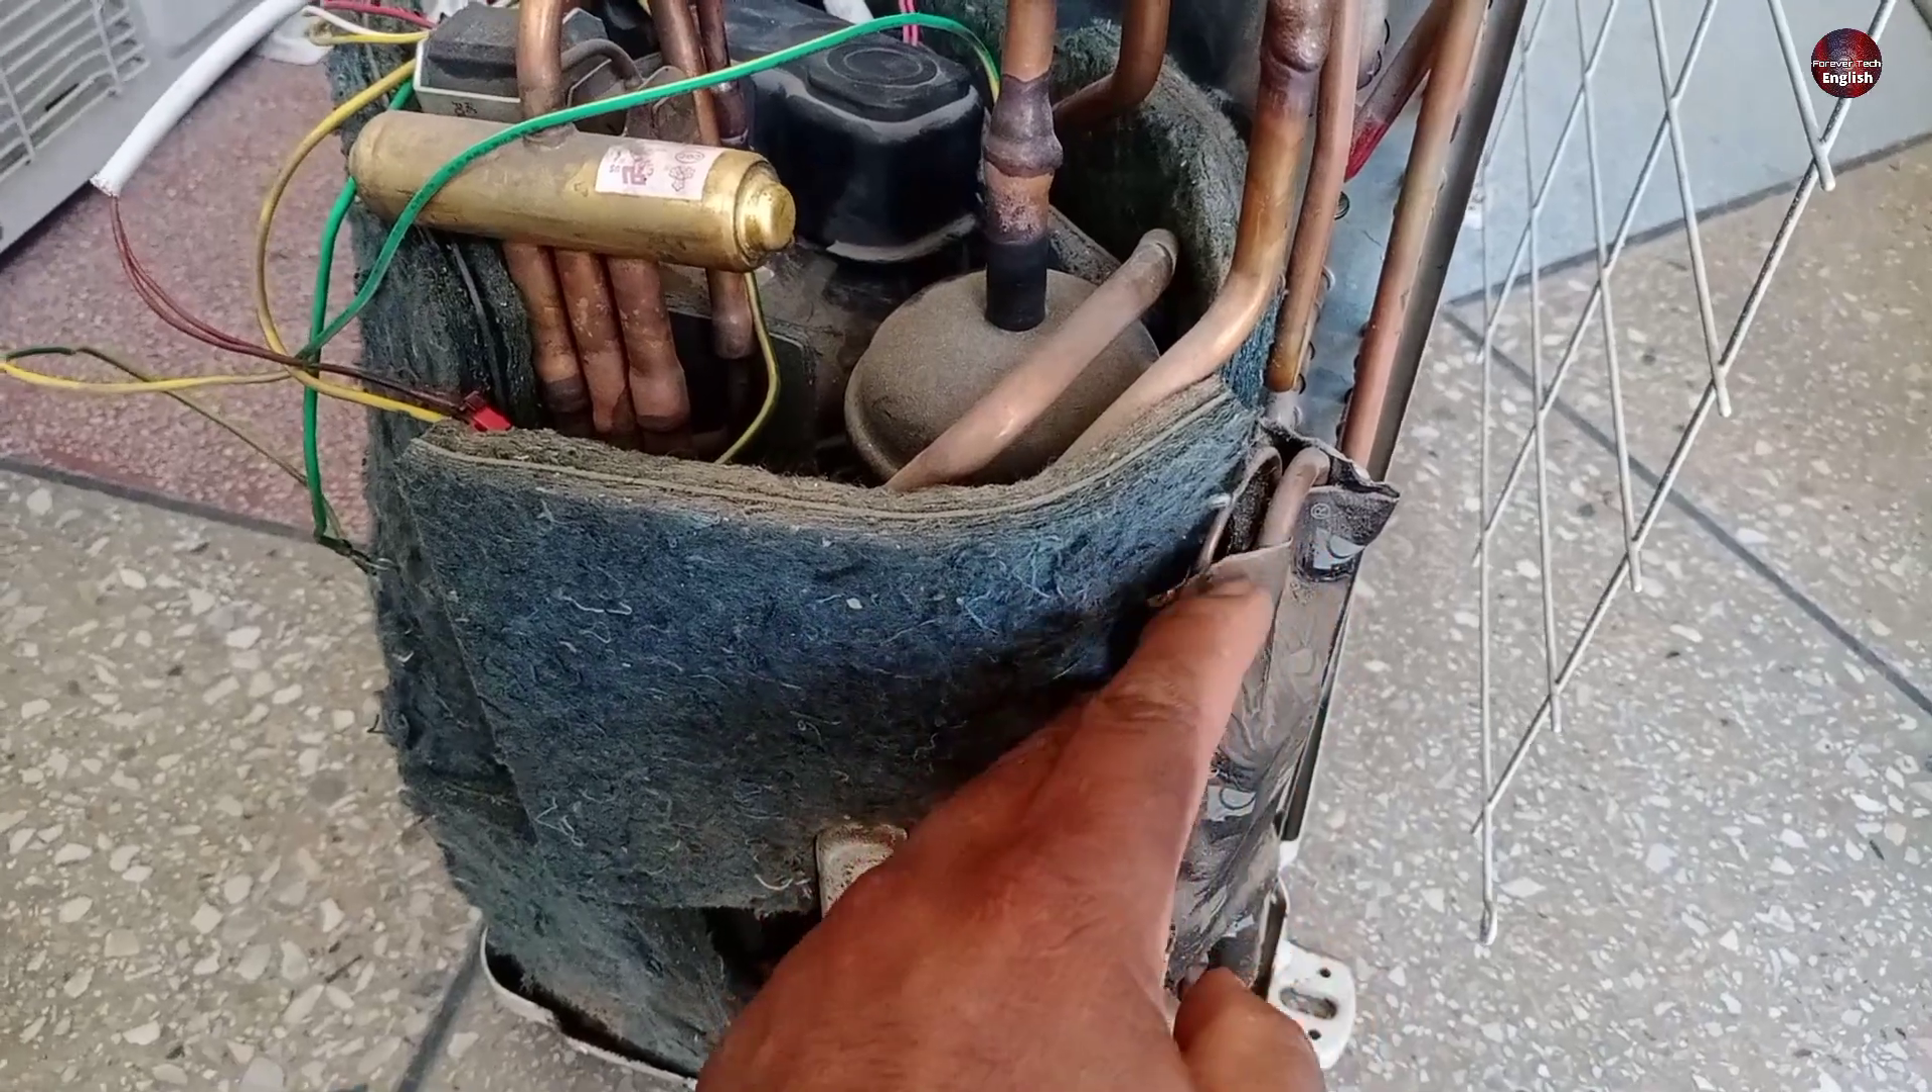Now, I have removed the cover of this outdoor unit.